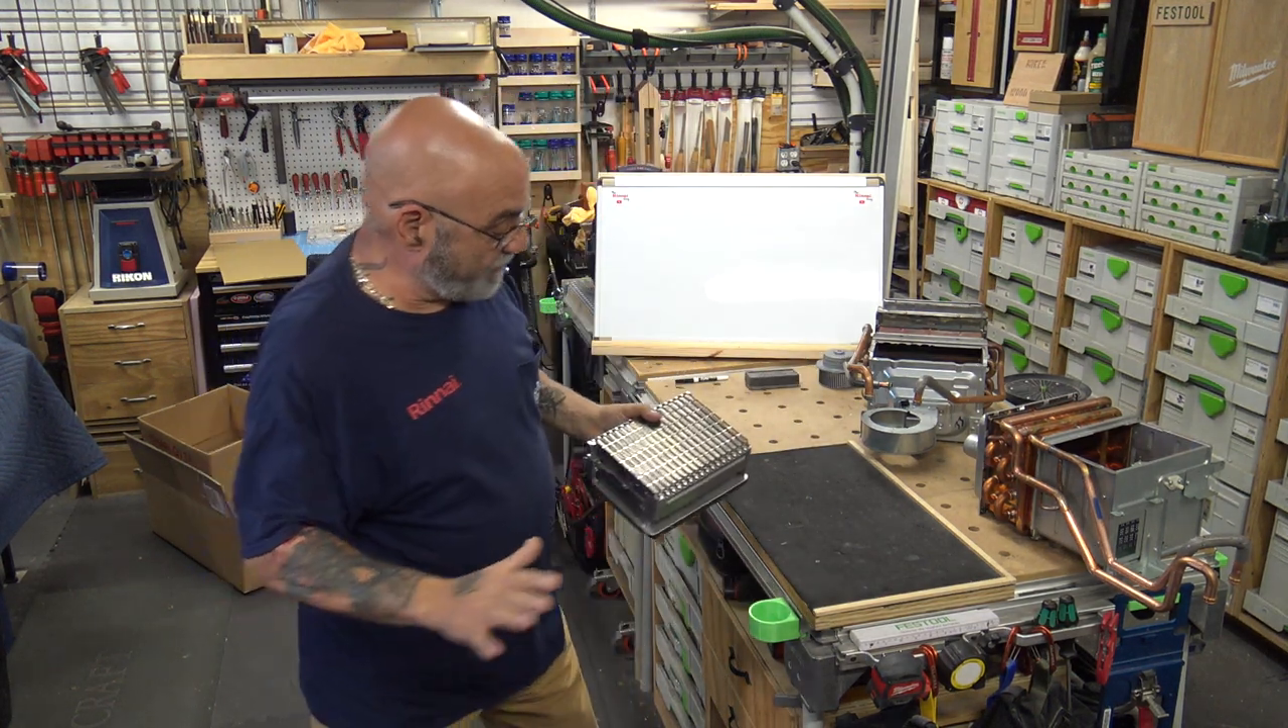So, you have your burner out.